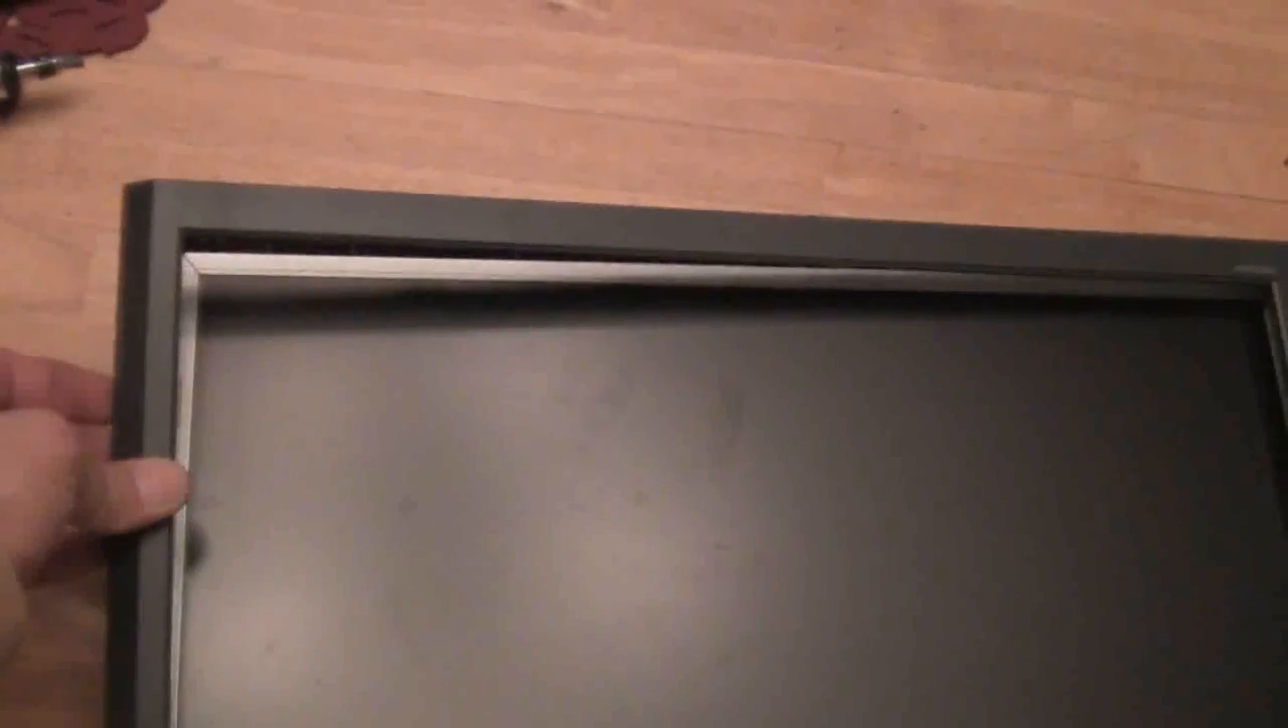All right I've turned the monitor over and I've pried the edges here gently so that the edges came up.